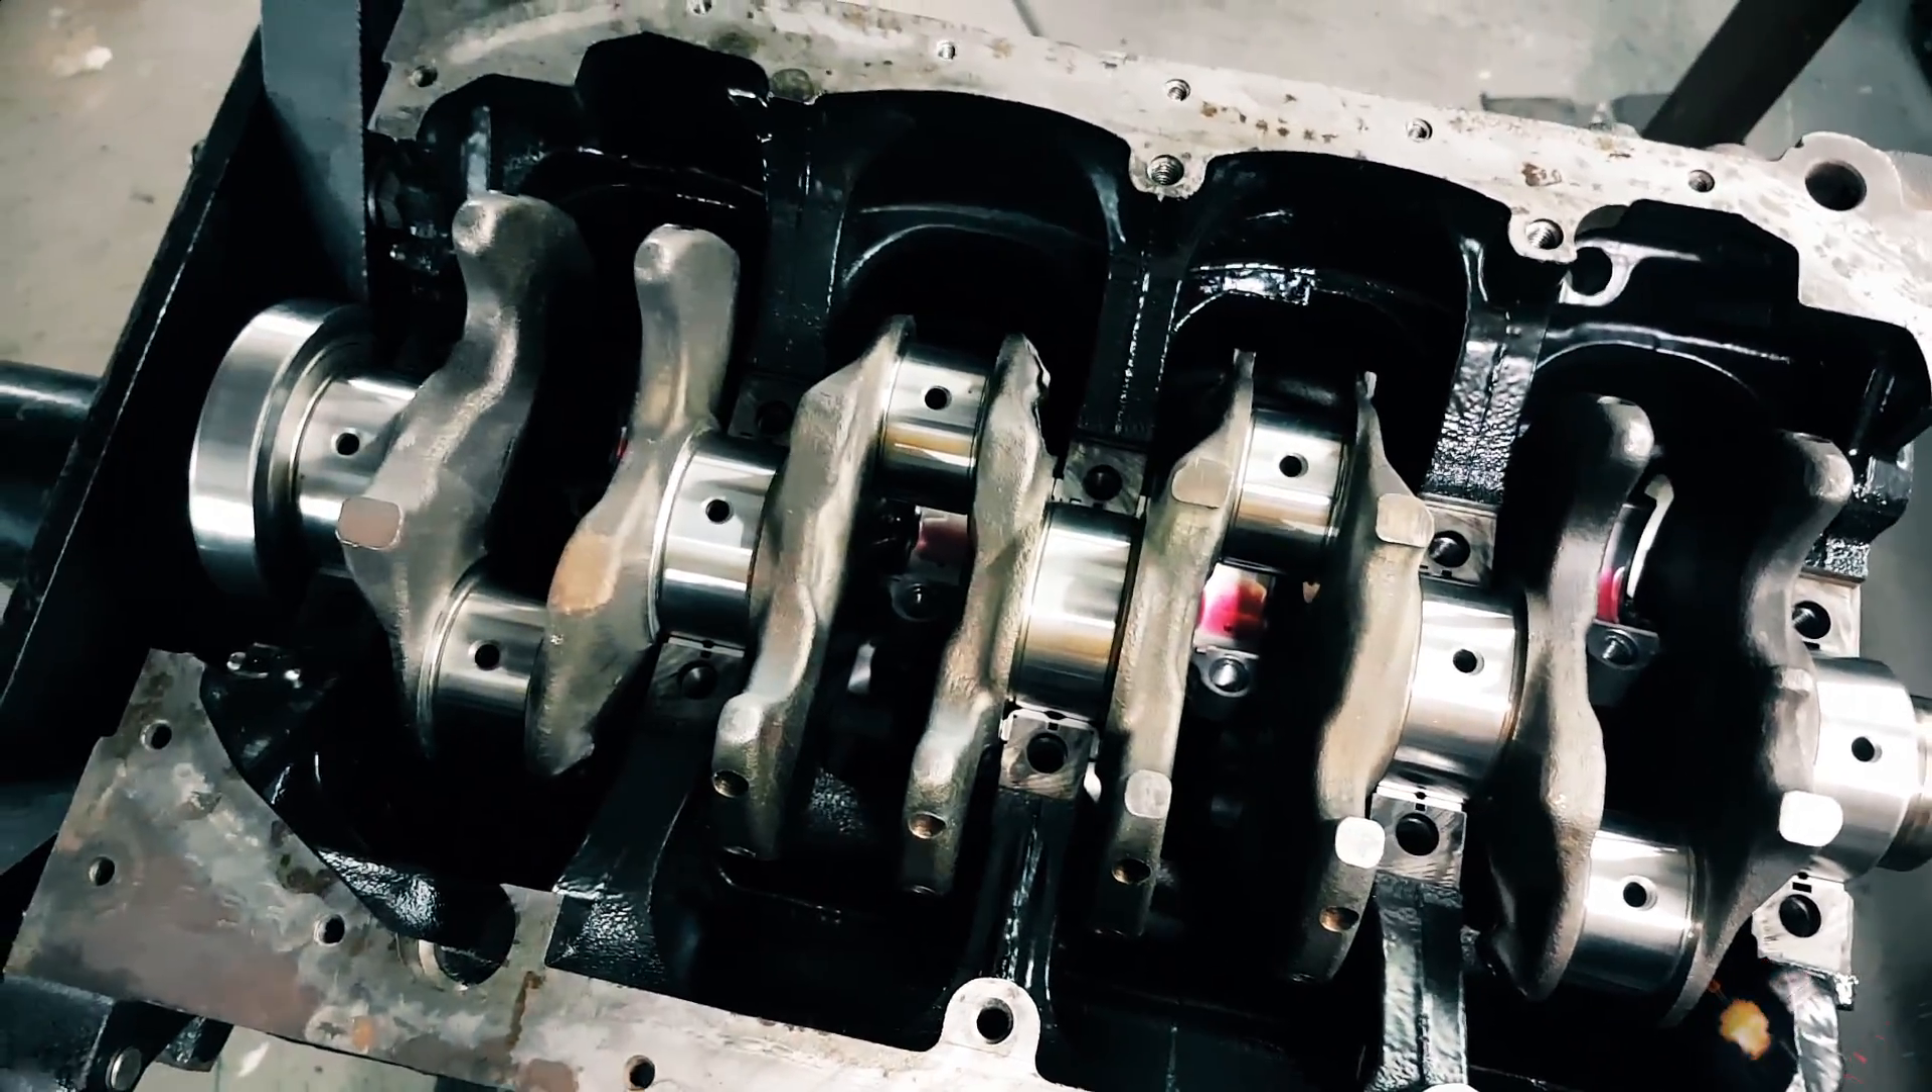Ну что коленвал на своем месте осталось накрыть его постелью и закрыть шатуны.